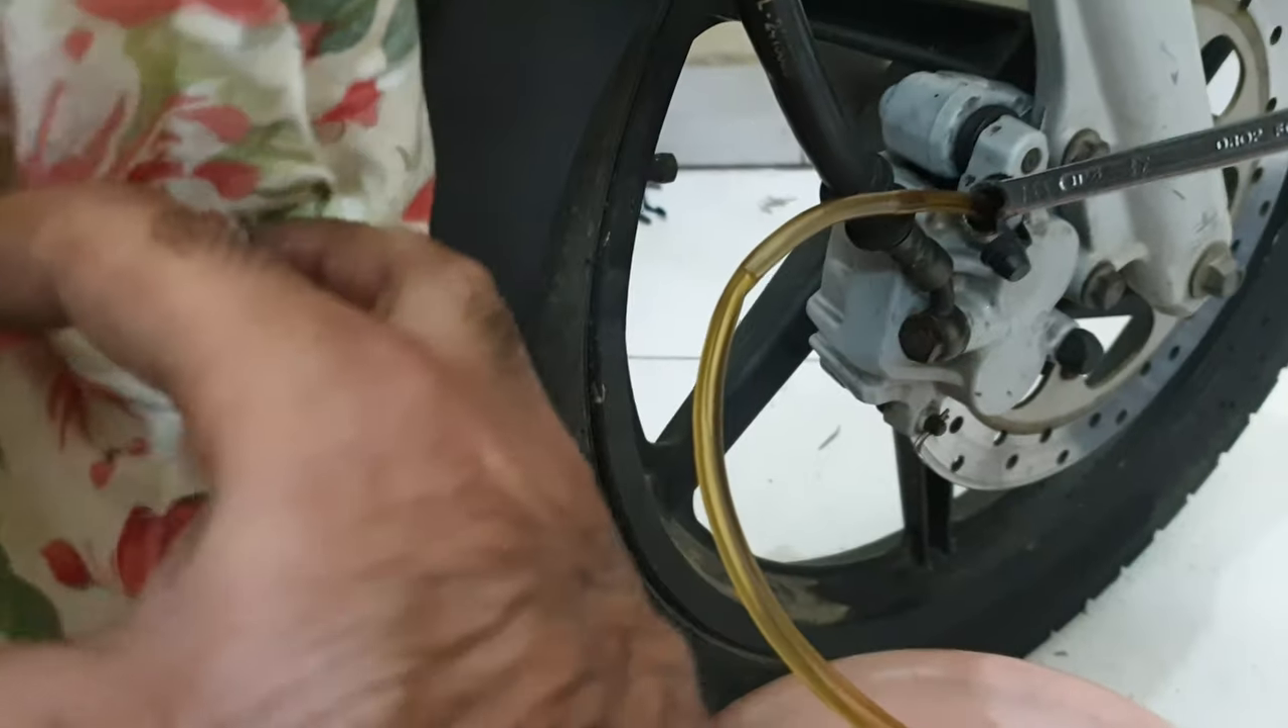नीचे एक ट्रांस्पेरेंट पाइप लेके लगा दिया है।